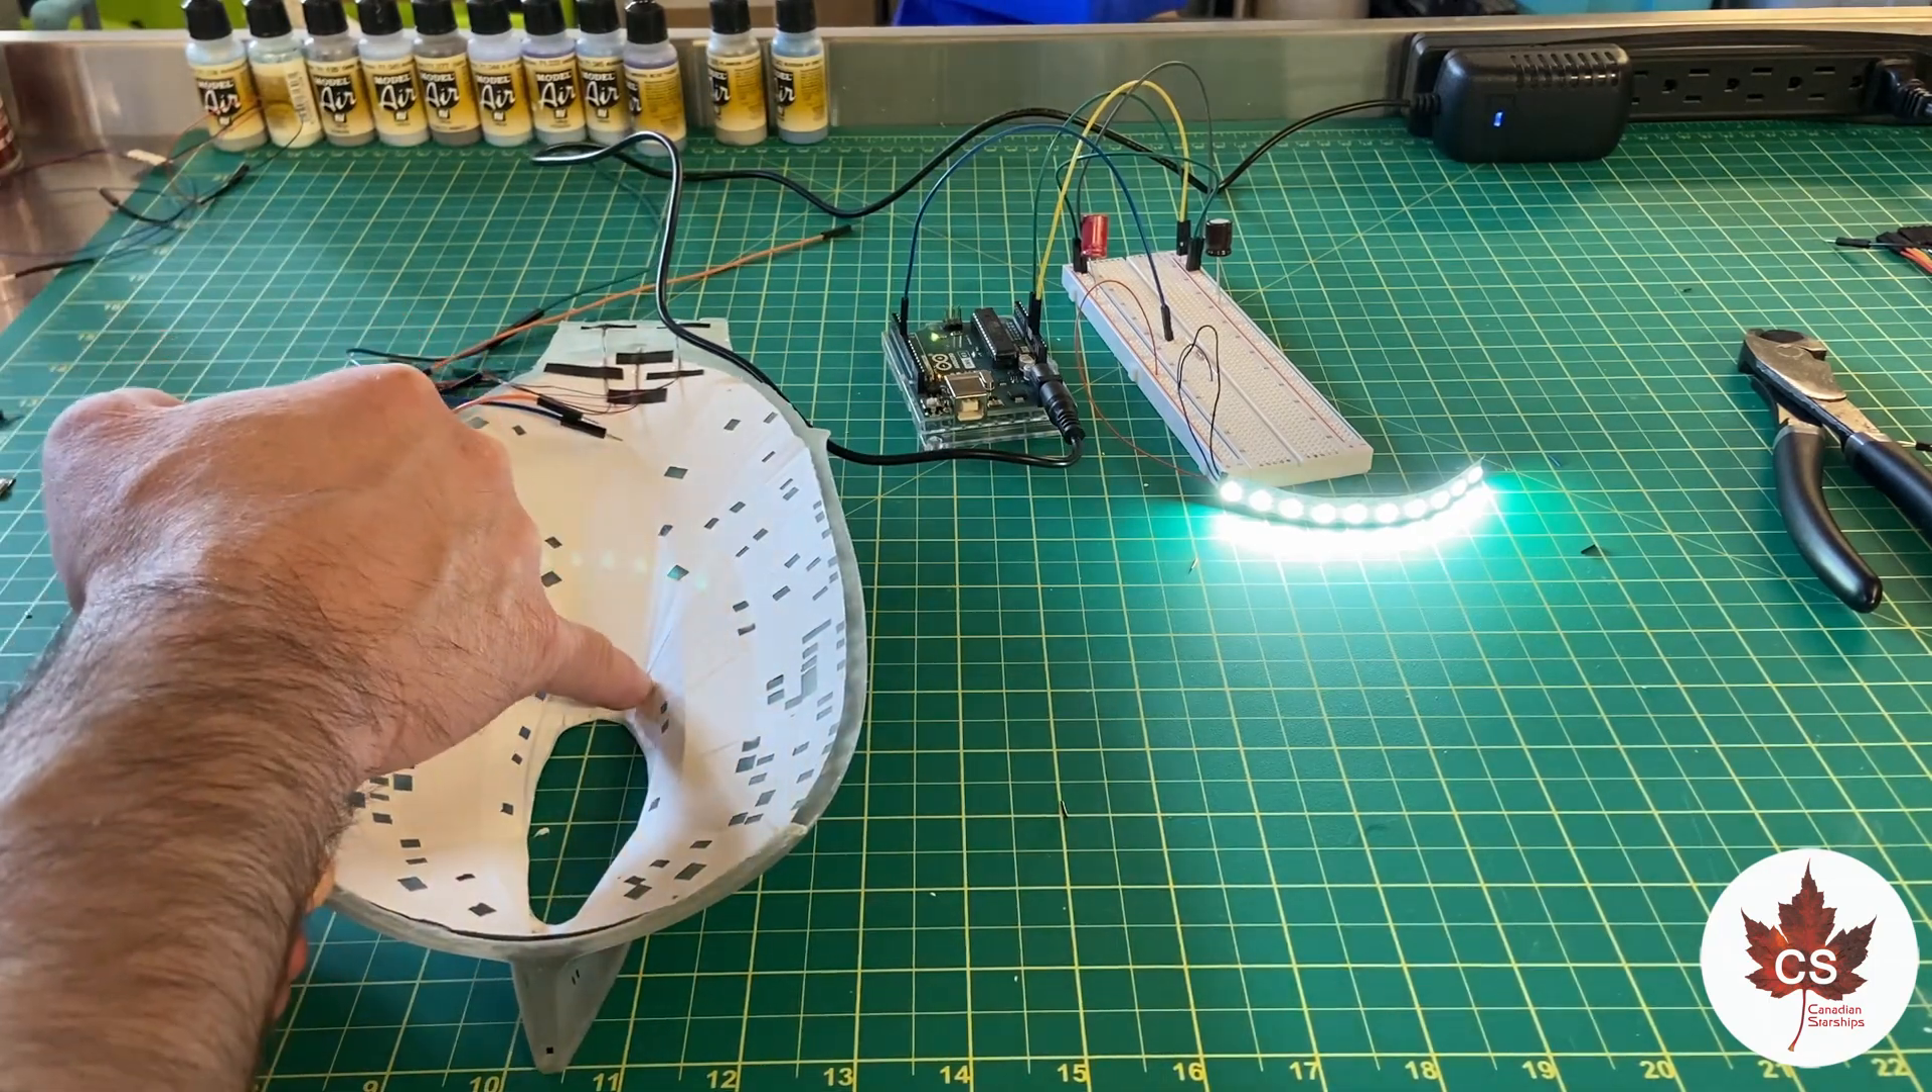Here we have the first smart LED strip wired up for the window lighting on the inside of the ship and this one is going to be going on the spine on the top section of the secondary hull.